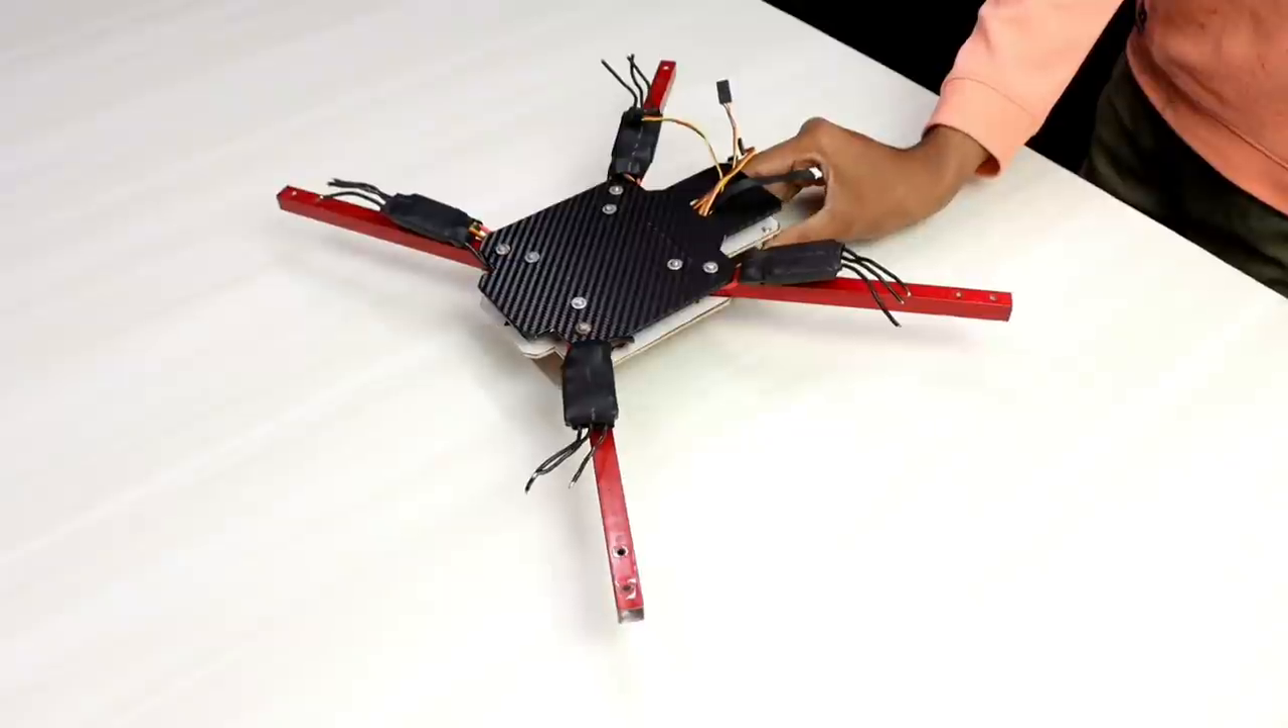अब मेरा drone frame पूरी तरह से assemble हो चुका है।